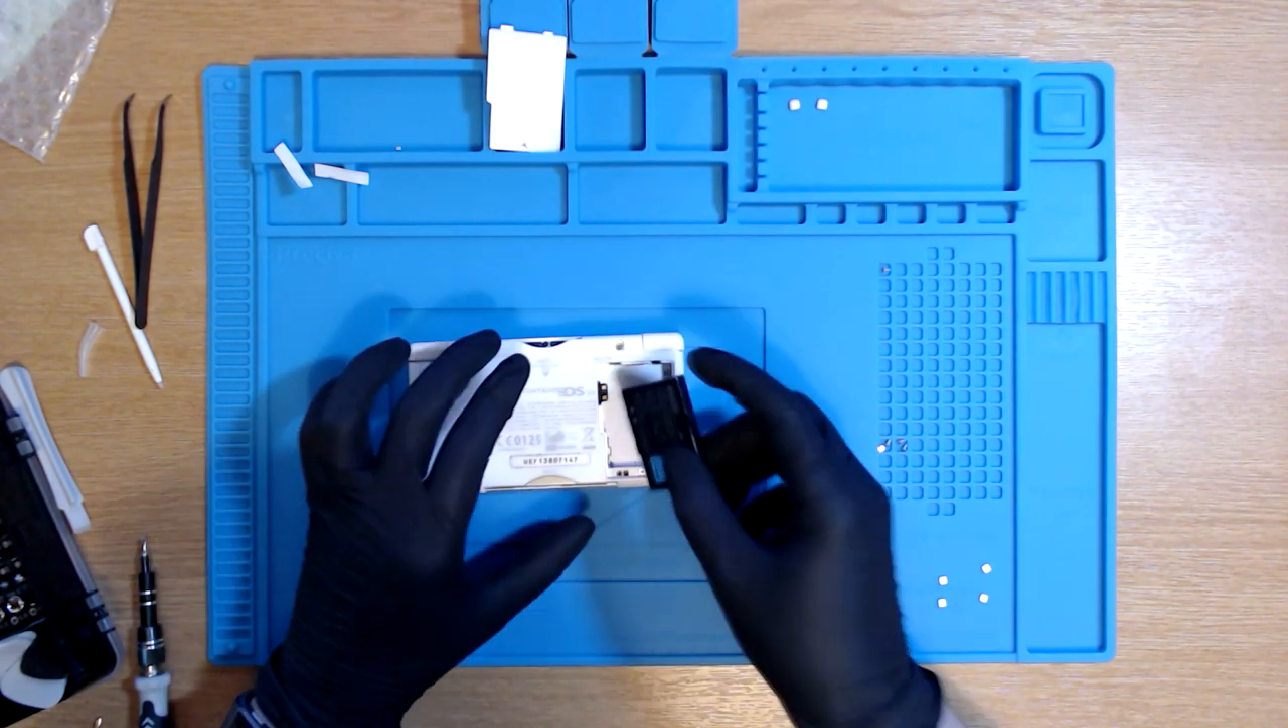We're just about to put the battery back in.